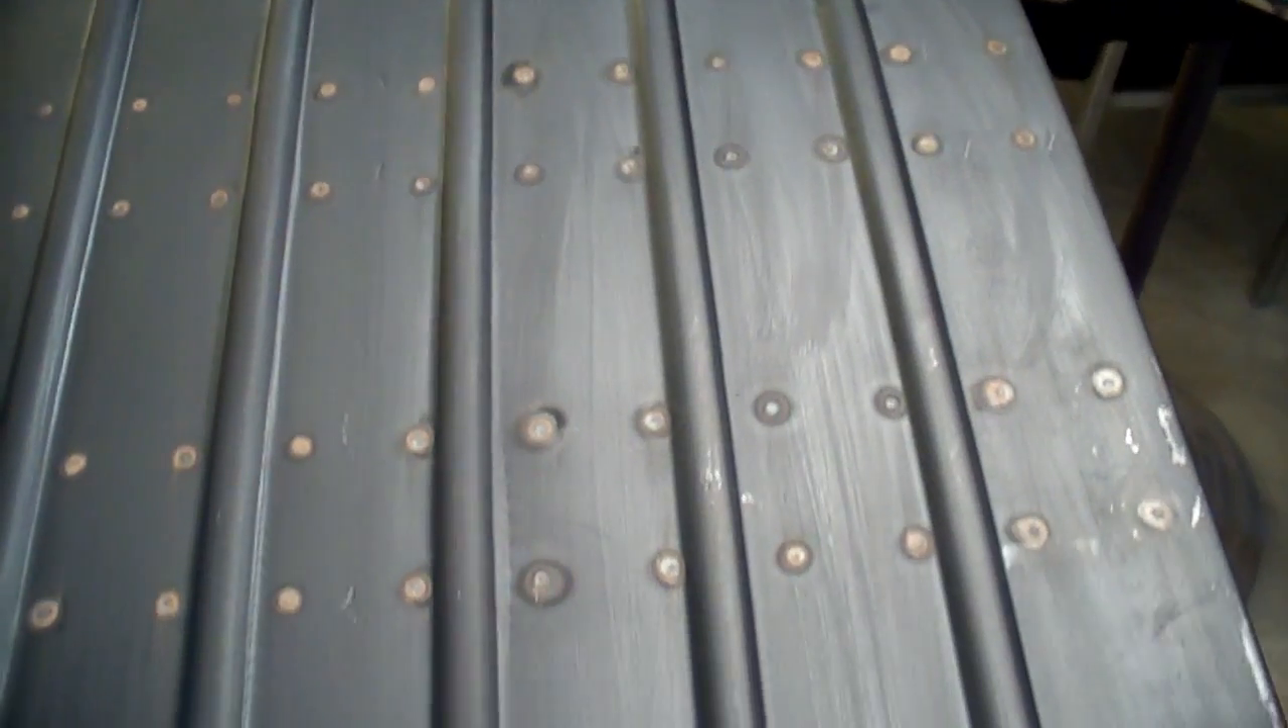Here is the final finished floor i've got all the spot welding done.